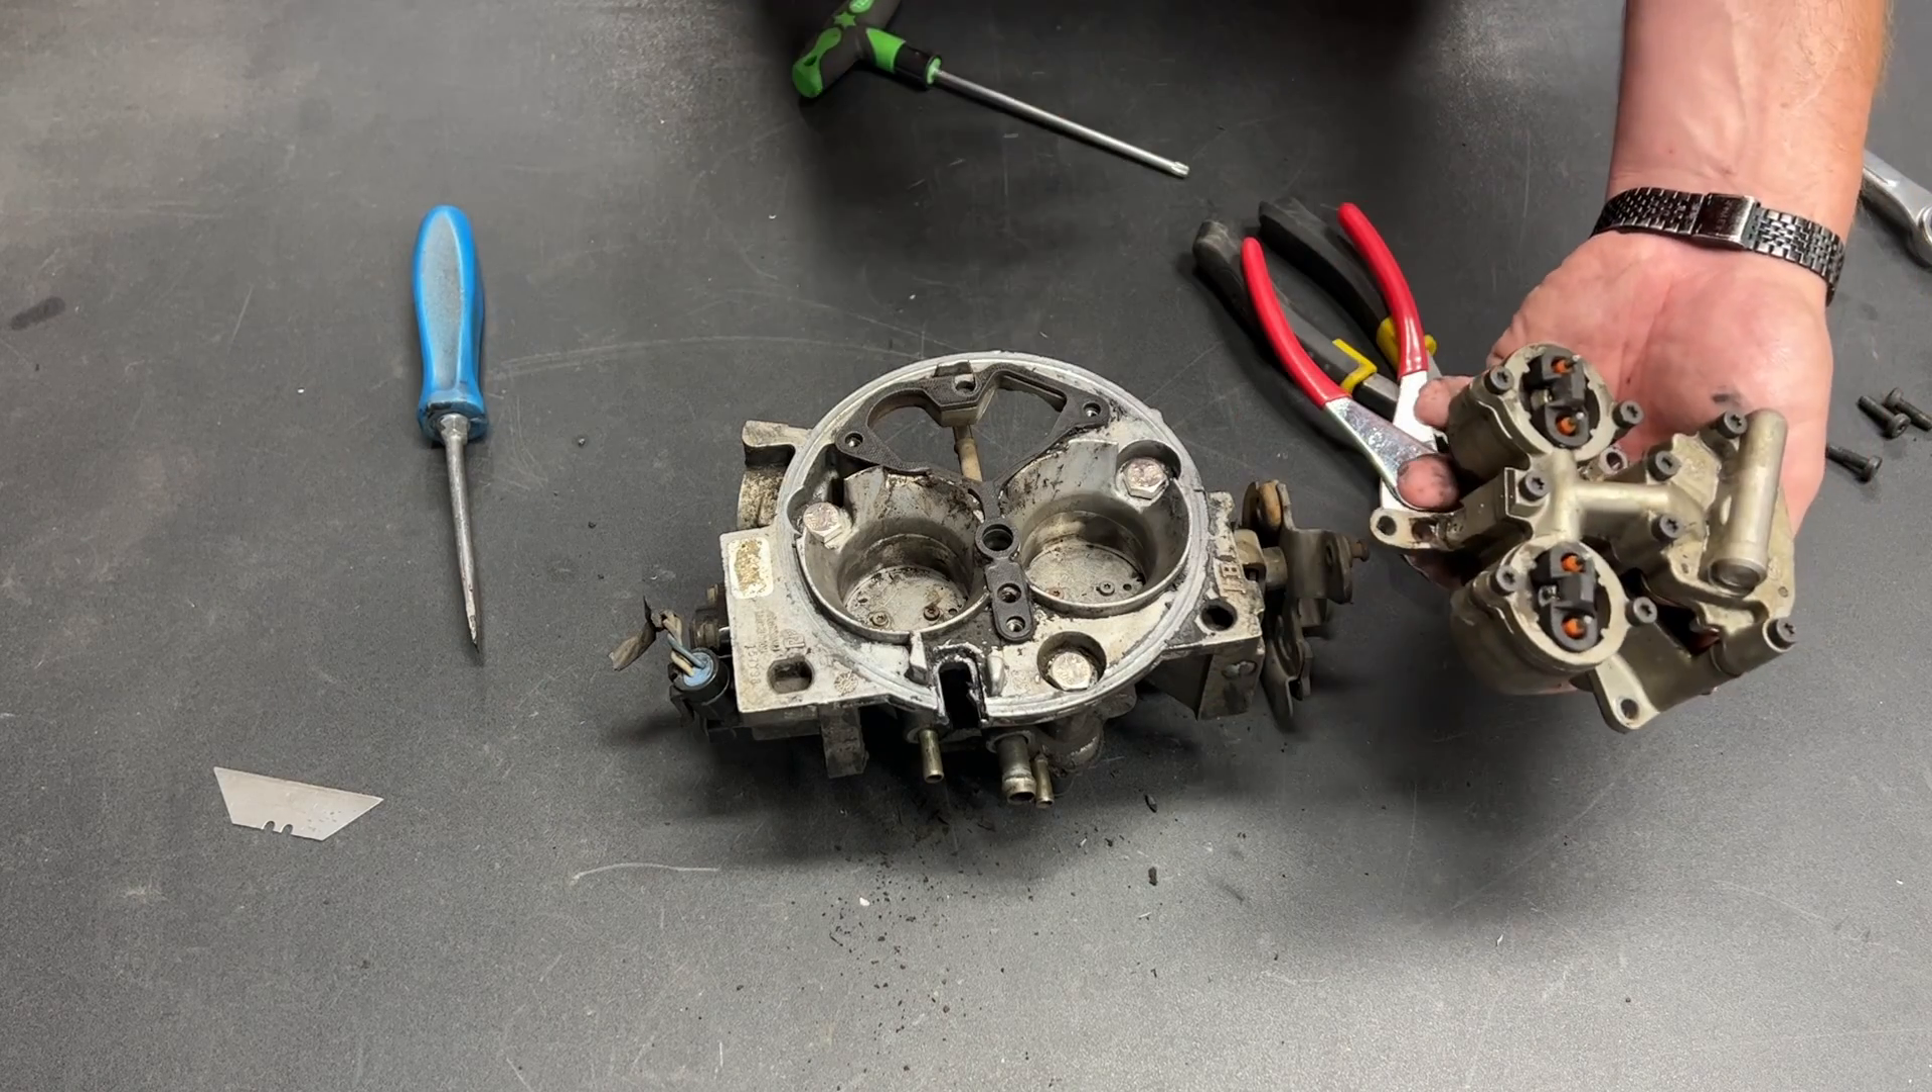Just like that, the fuel injector assembly comes completely off.